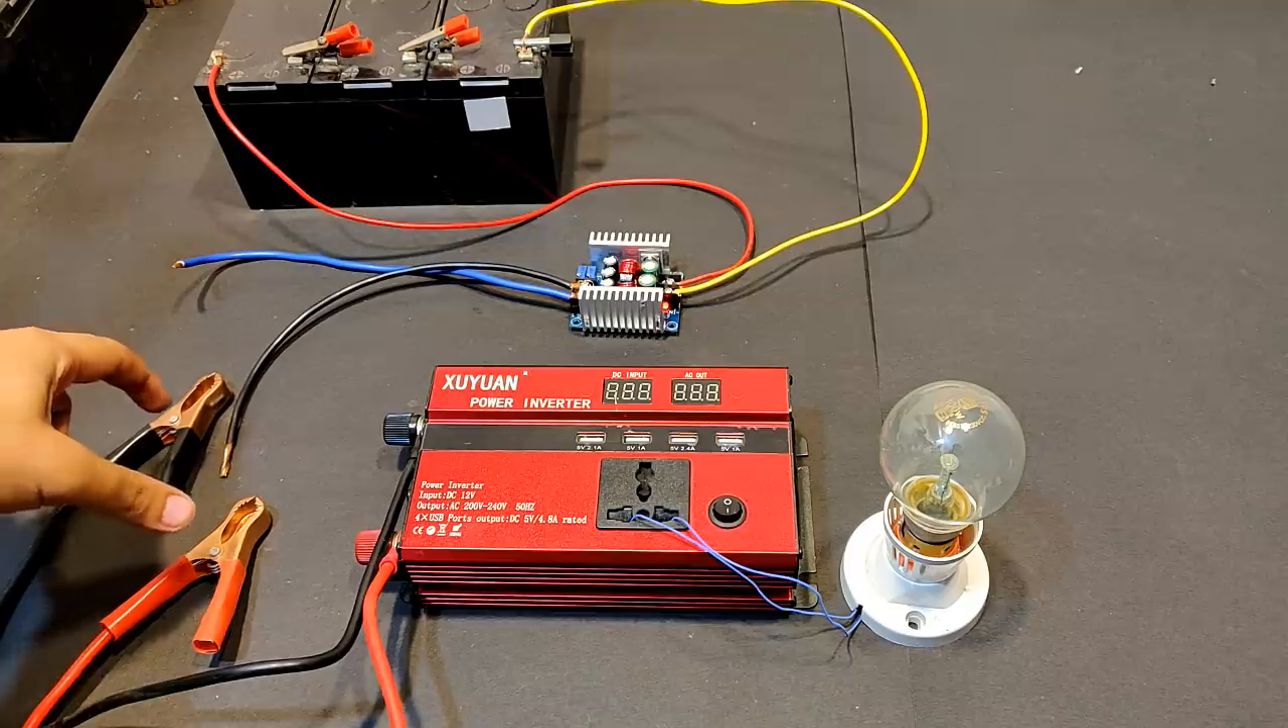The inverter has not yet been connected the bulb has been connected 100 watts.